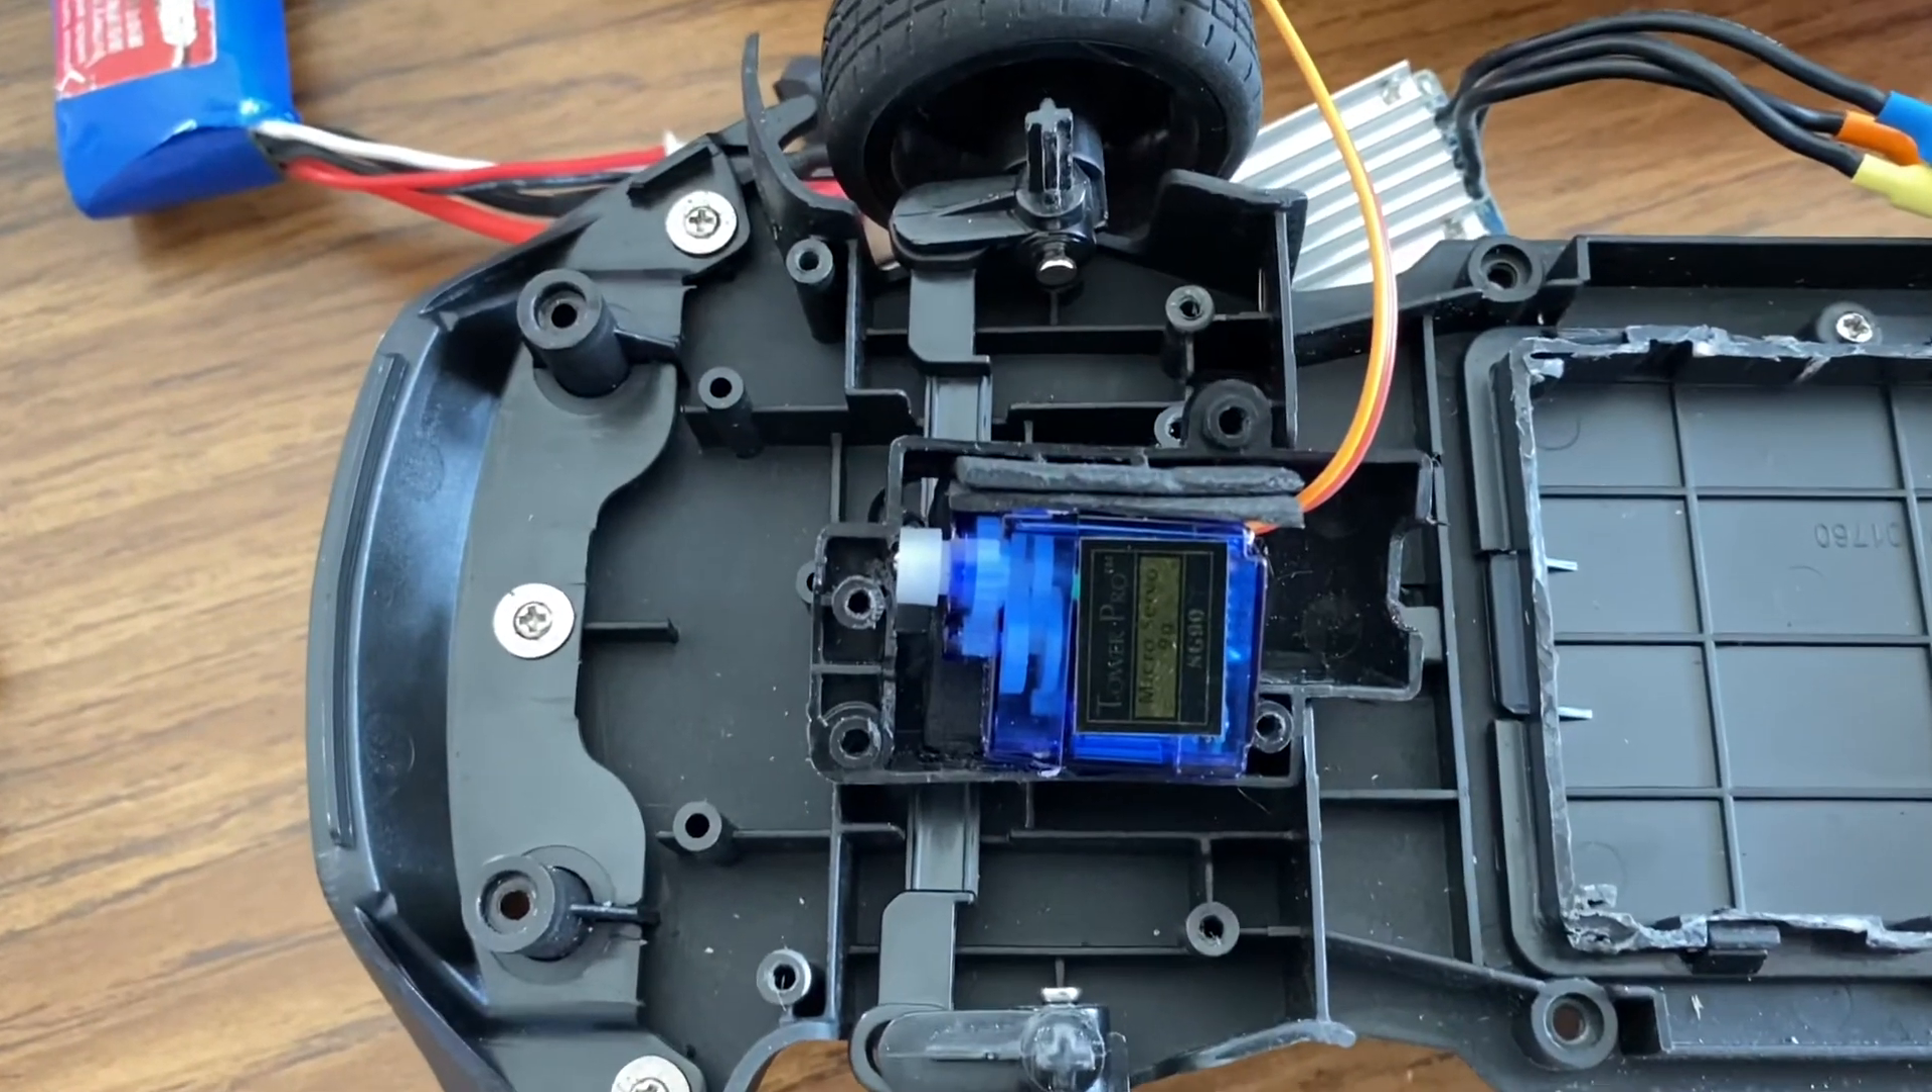All right, I've got the servo back in the little servo box.